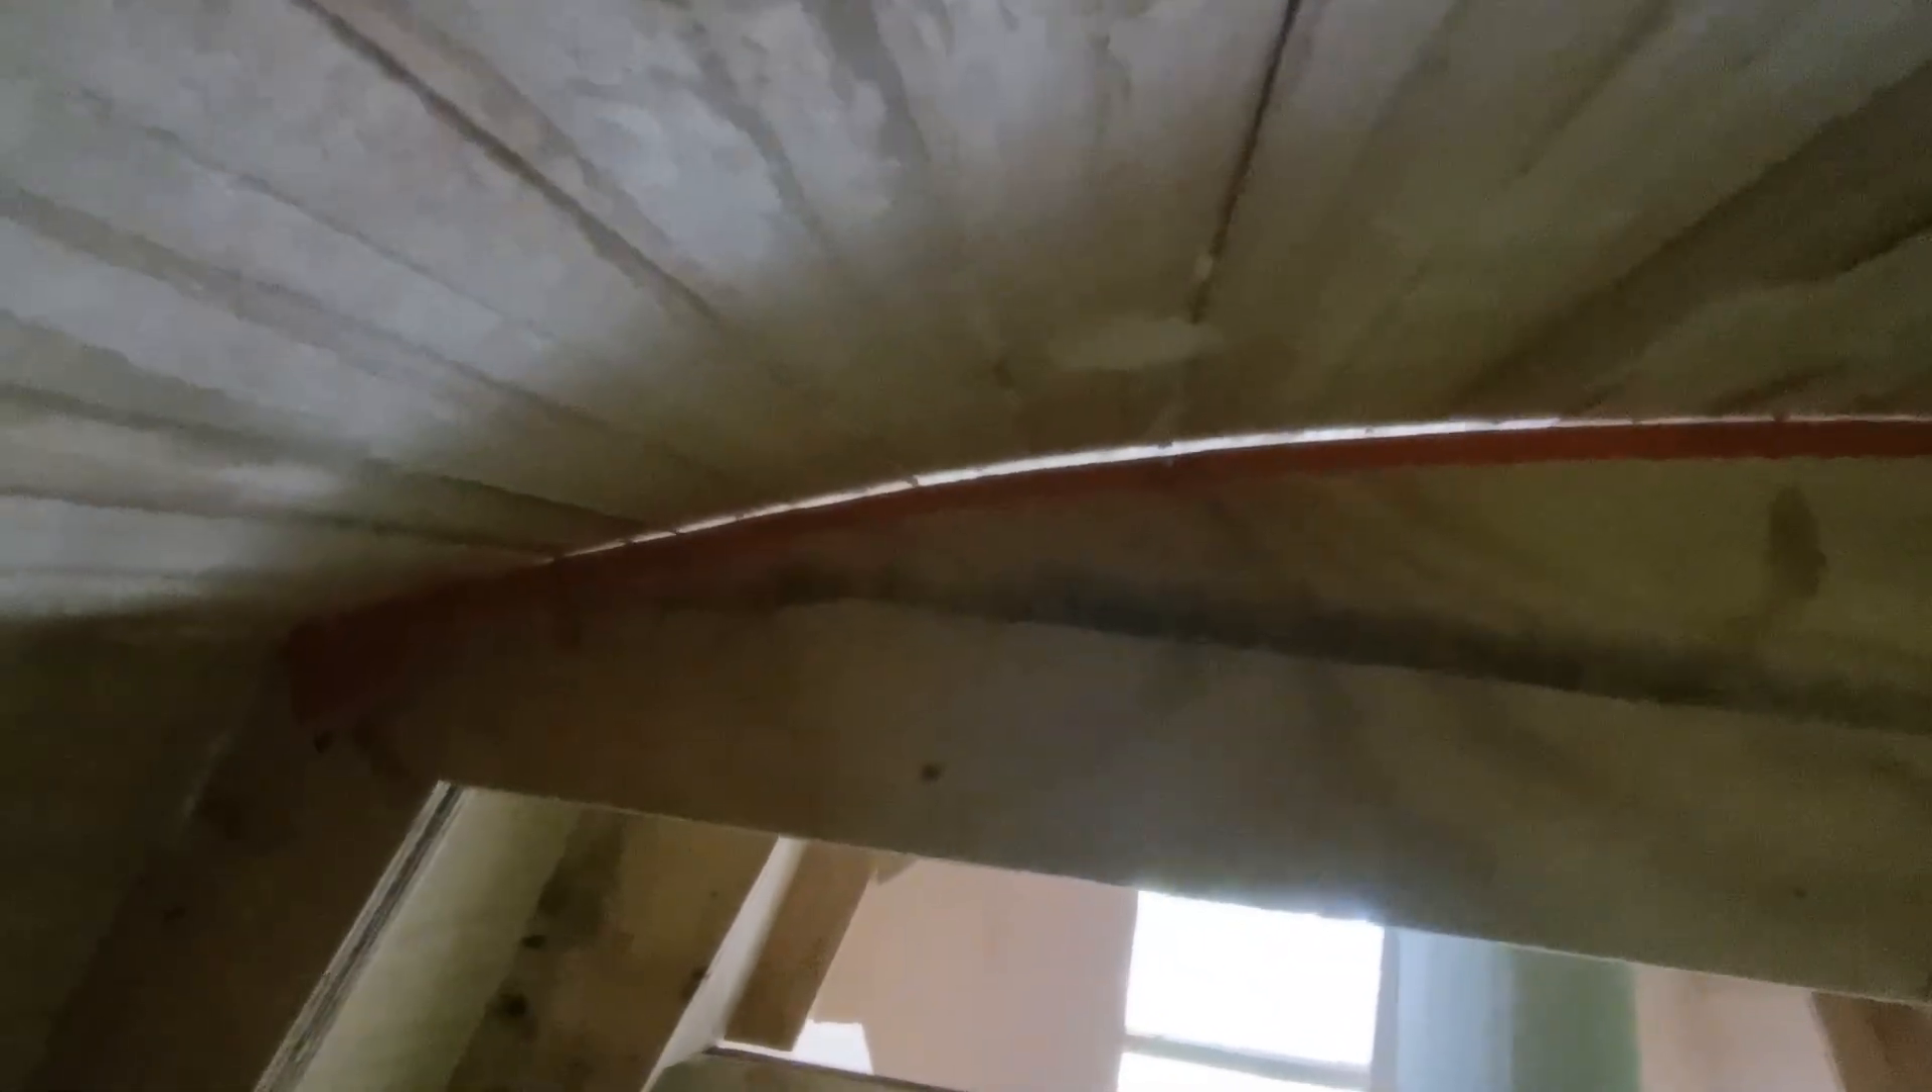And the next one, which is unstabilized, of course, there's quite a significant gap there. It's like three millimeters, one eighth of an inch.